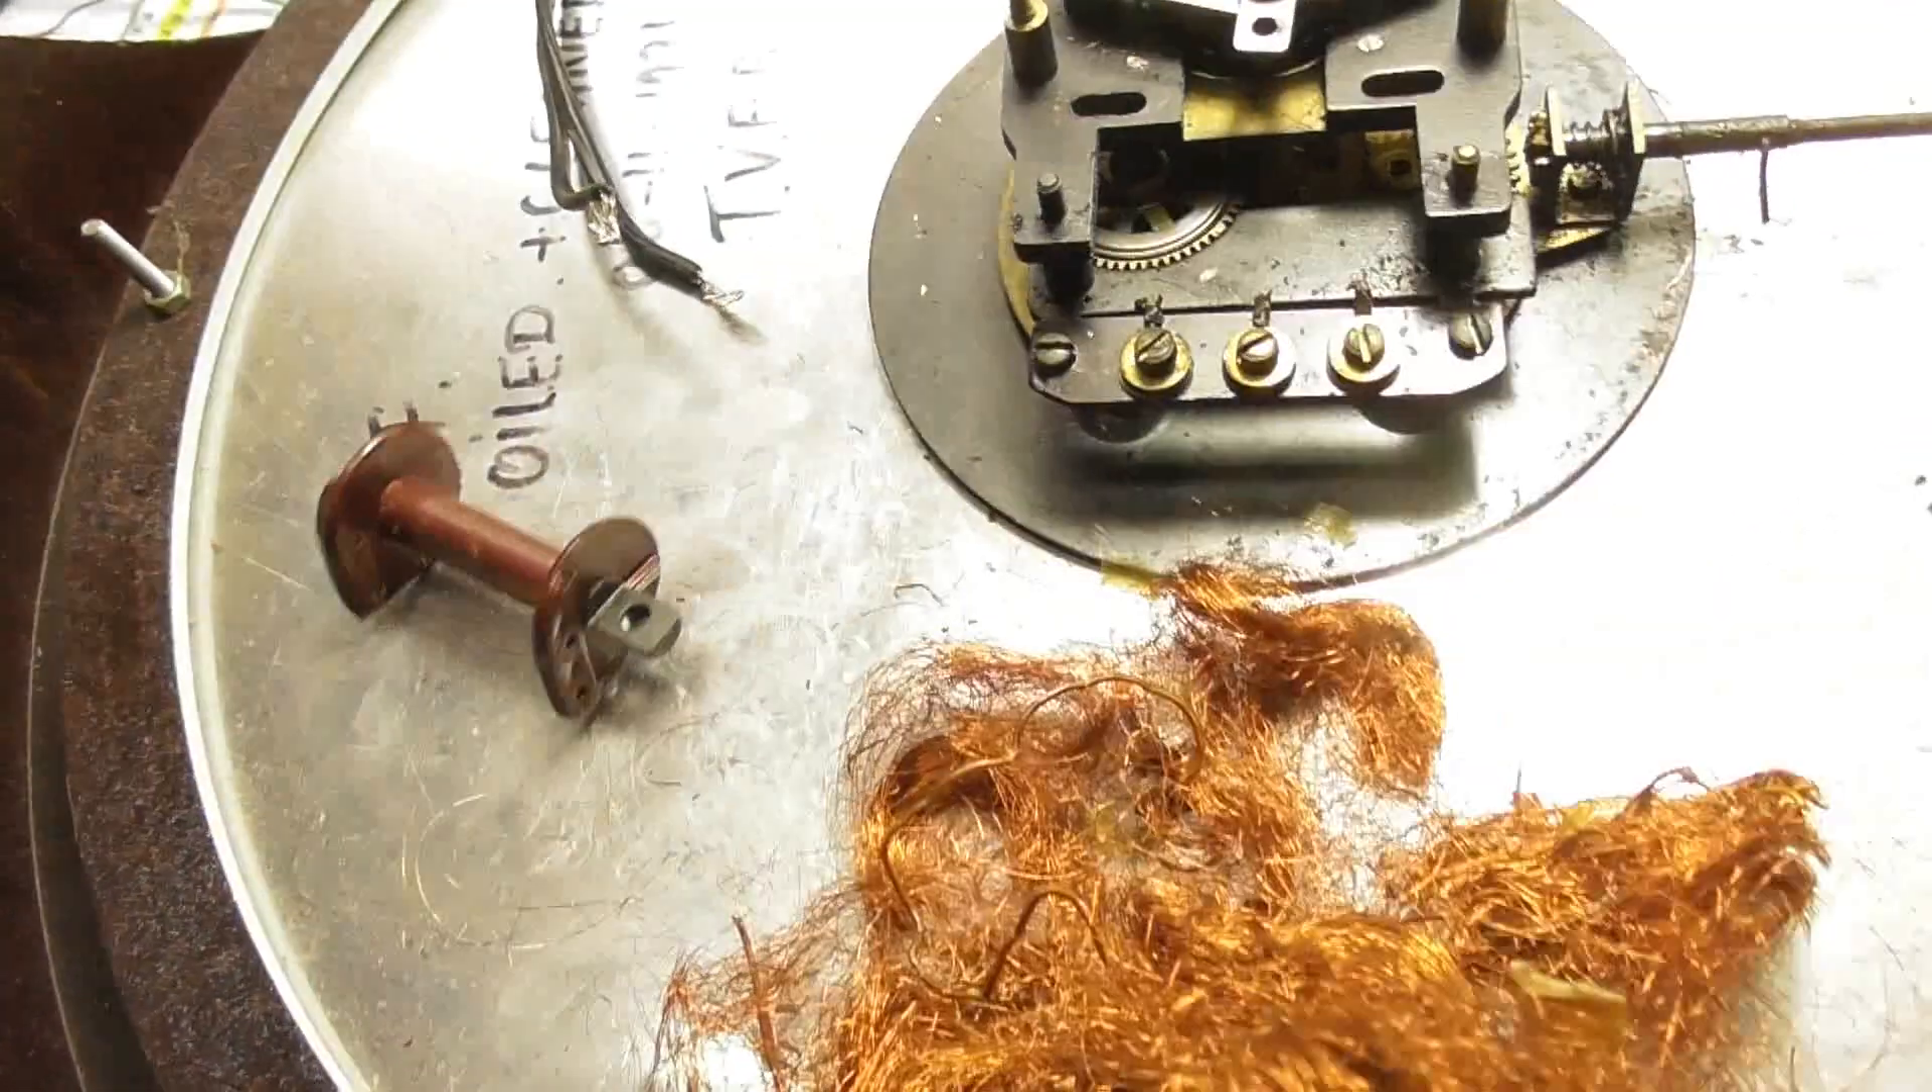And I got all the copper winding off. And I got the empty coil, the empty bobbin.